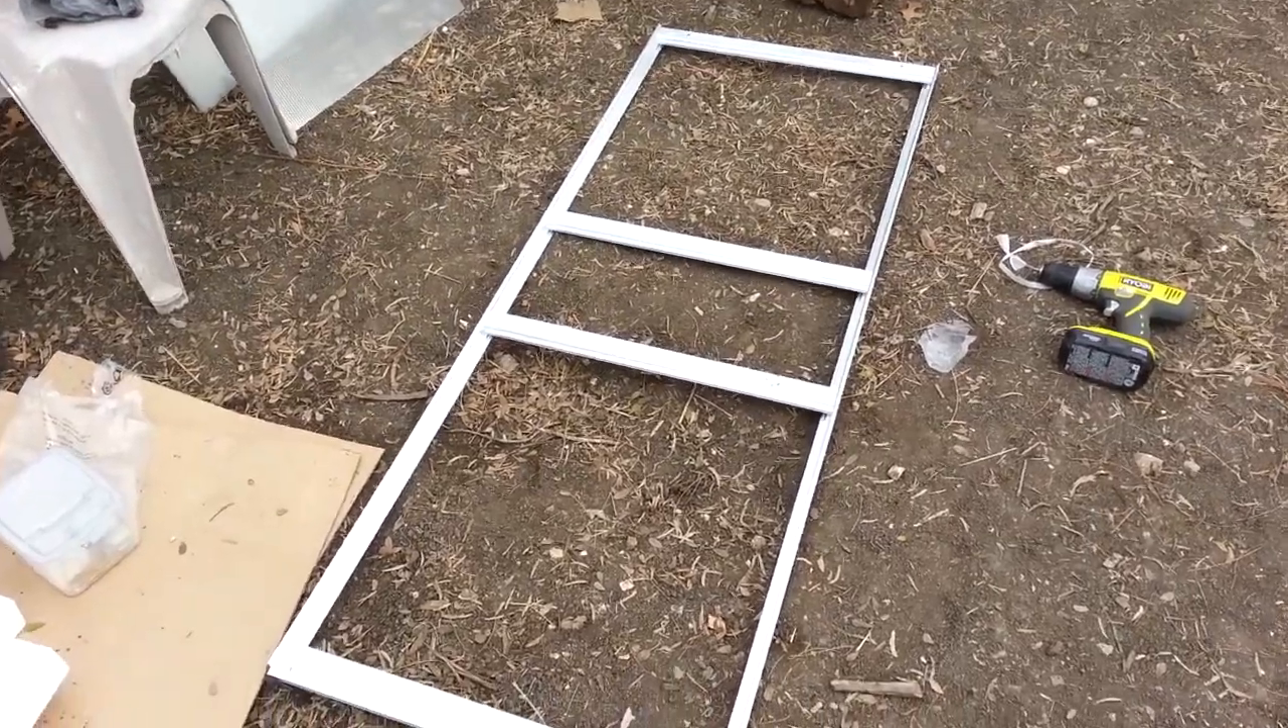And here's the door frame completely assembled.